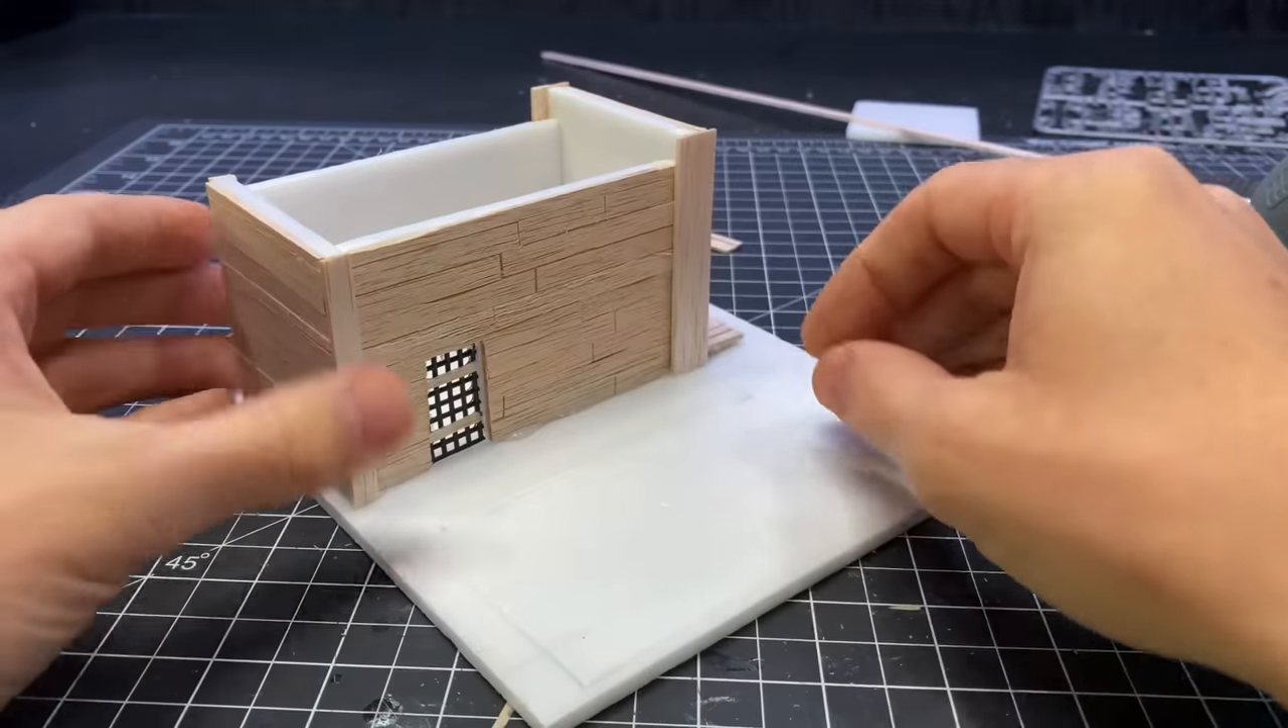I used some larger pieces of trim to hide all the seams where the walls came together.